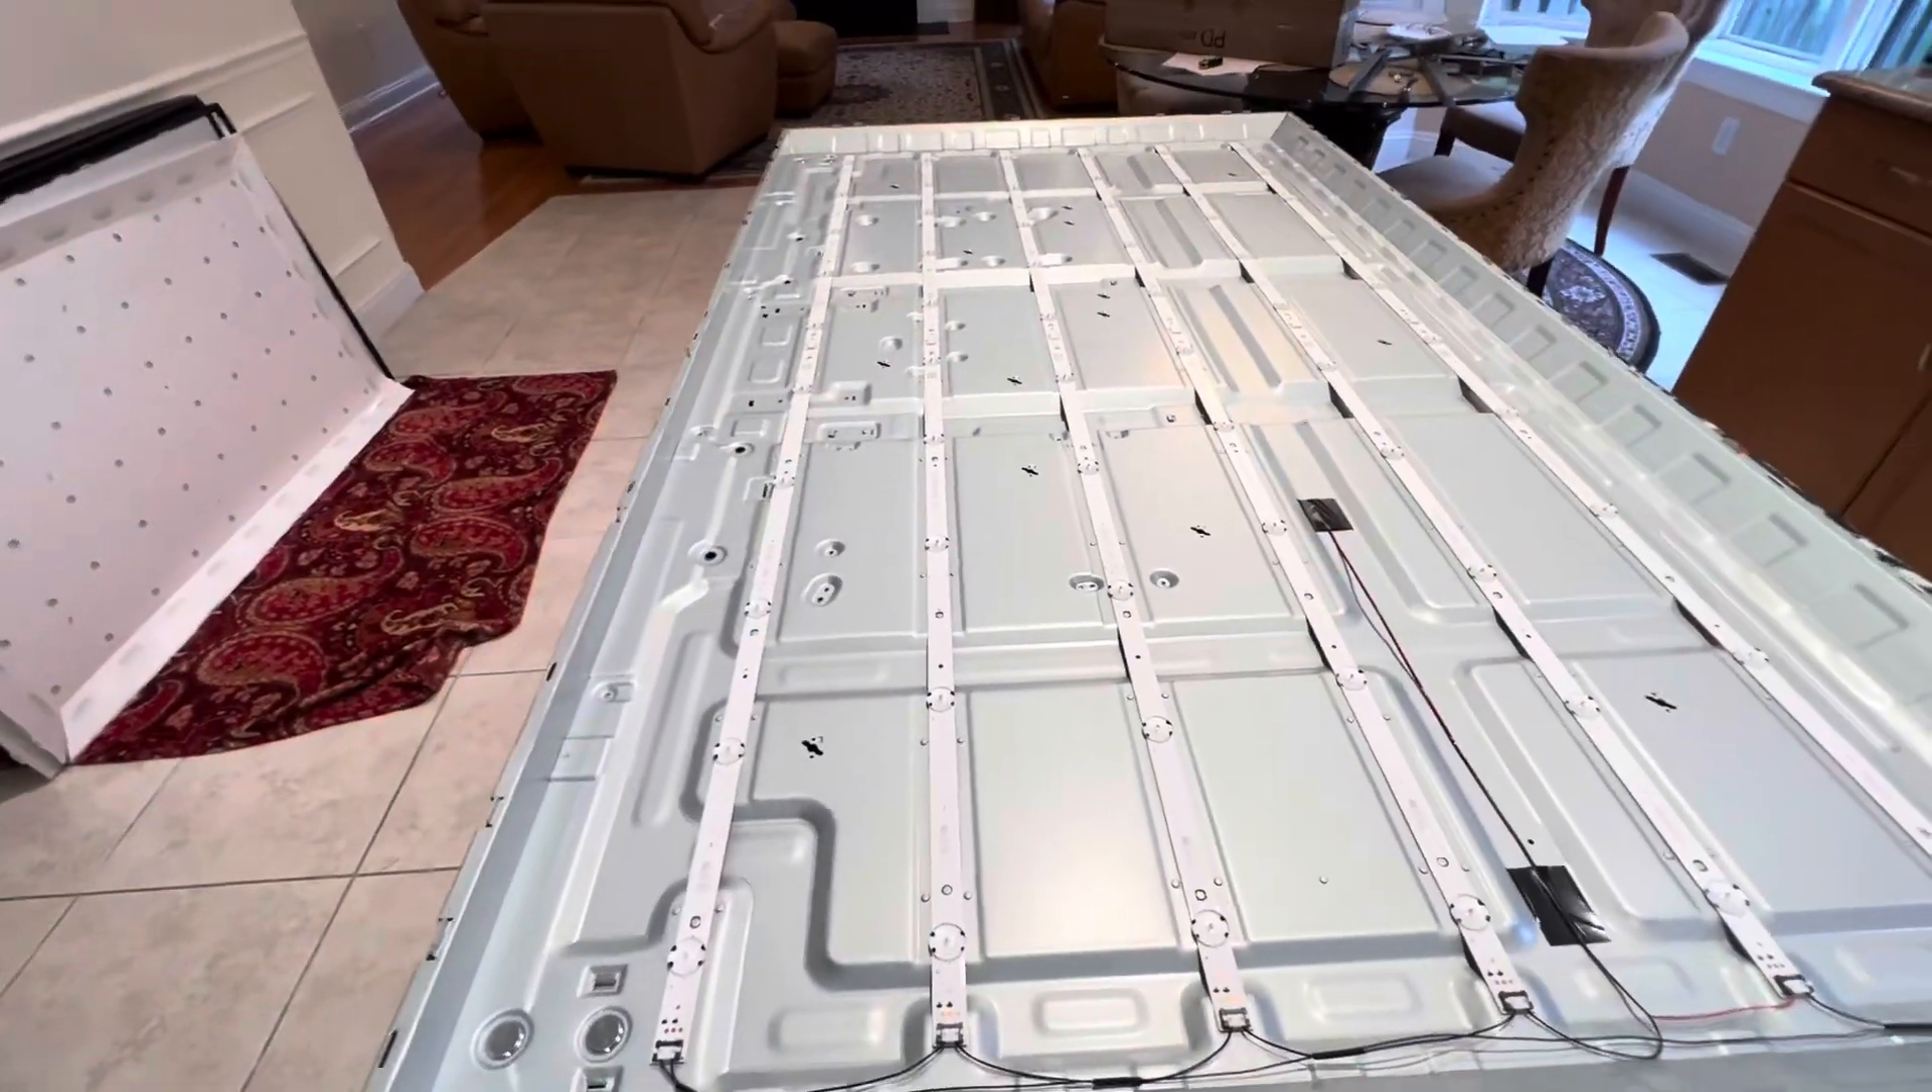Okay and now we have access to our all of our uh led lights and they only illuminate two colors white and blue.